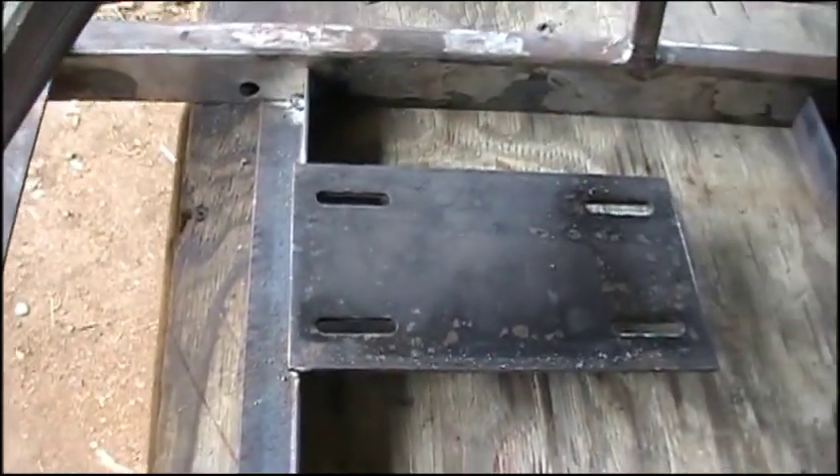There's our front piece of angle iron with our engine mounting plate attached.